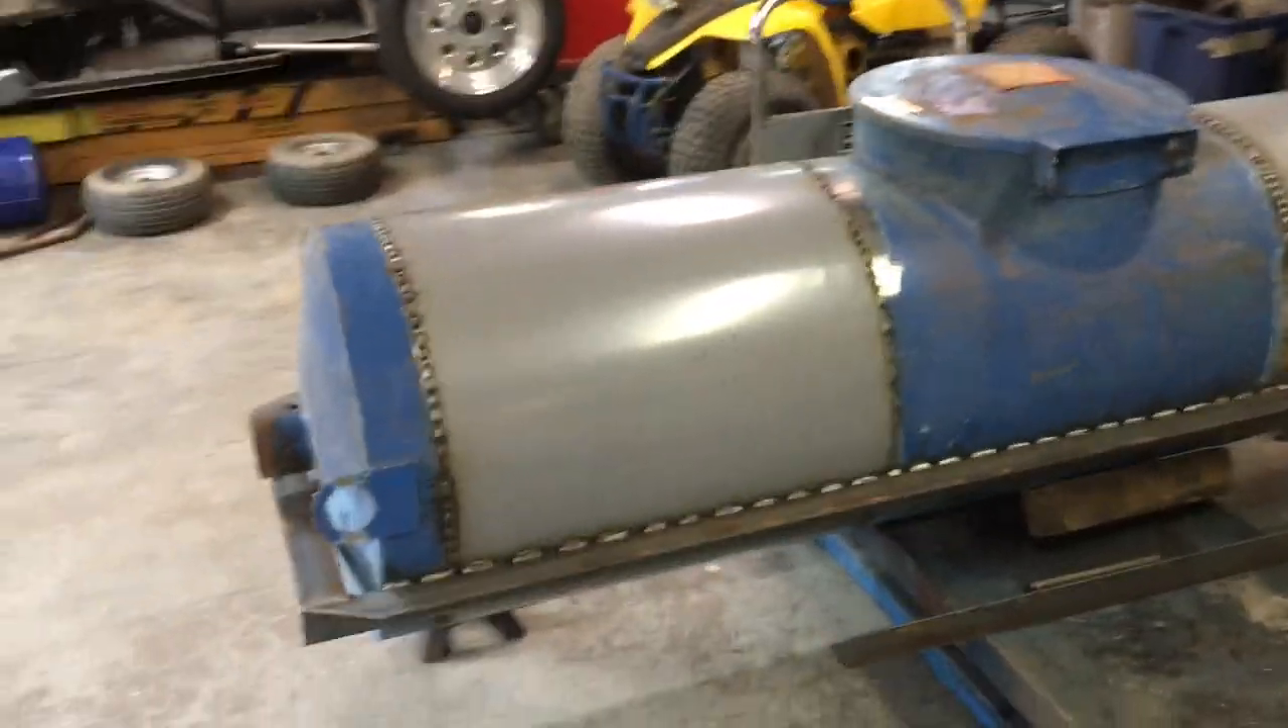We got the main body welded together and I added some framework.